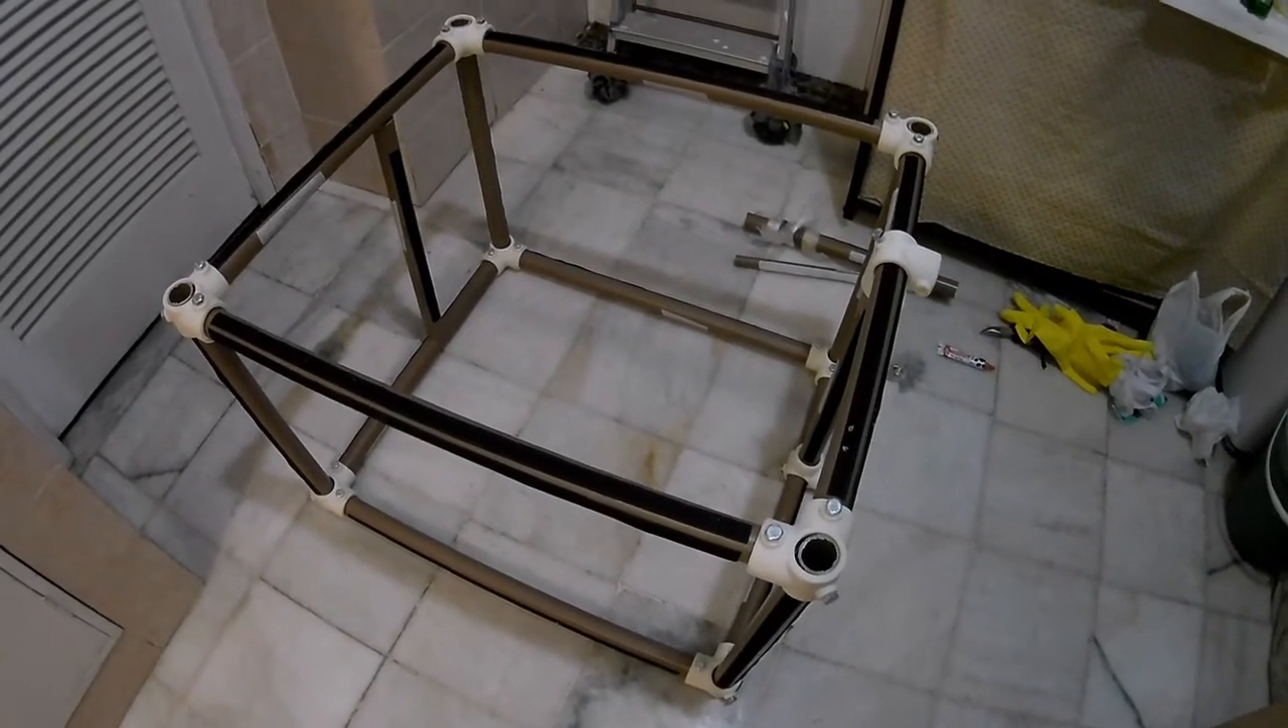Pessoal, aqui já é a estrutura montada.